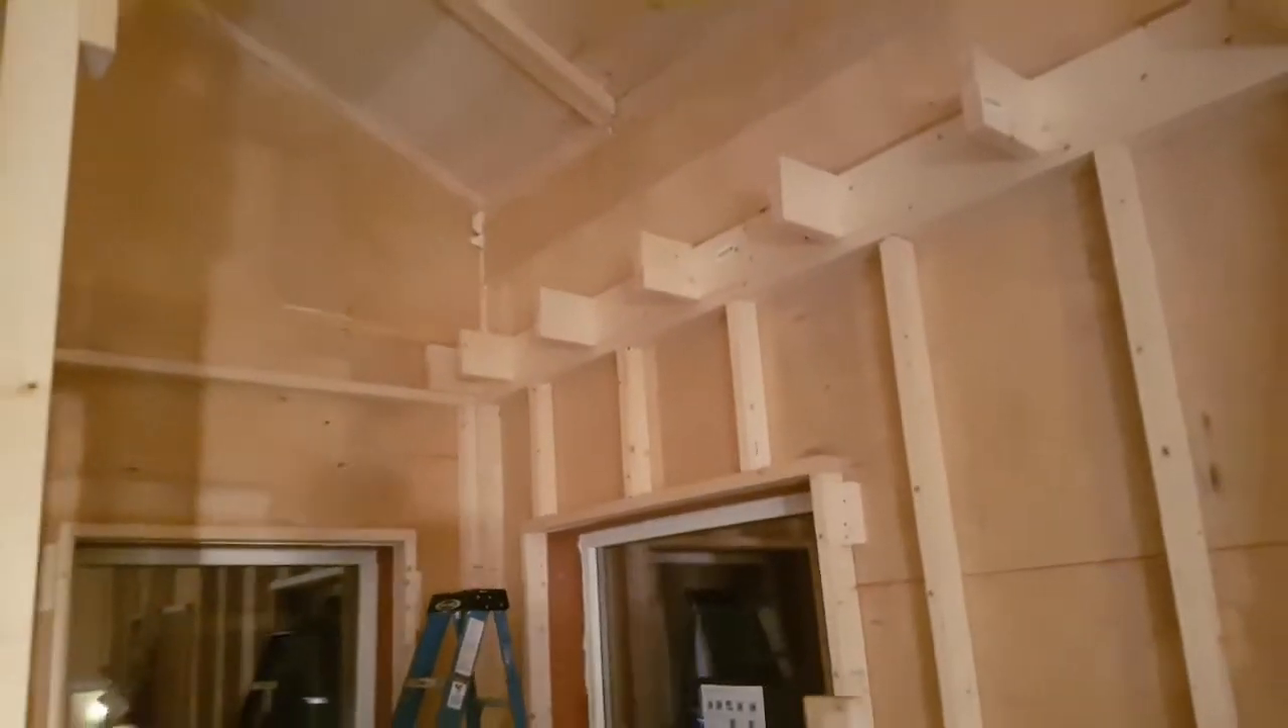Now you're starting to see the bulkhead around the perimeter of this room, all the way down there.